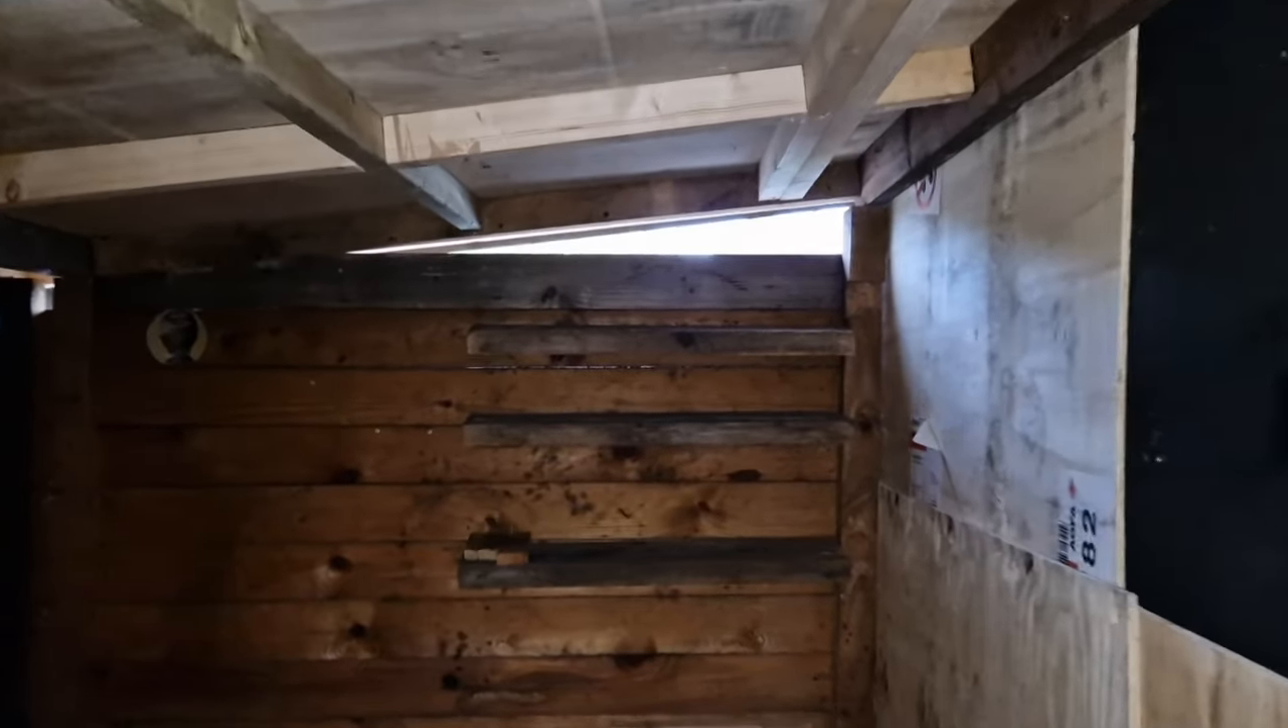We've got one last piece left to do piecing the wall up there.